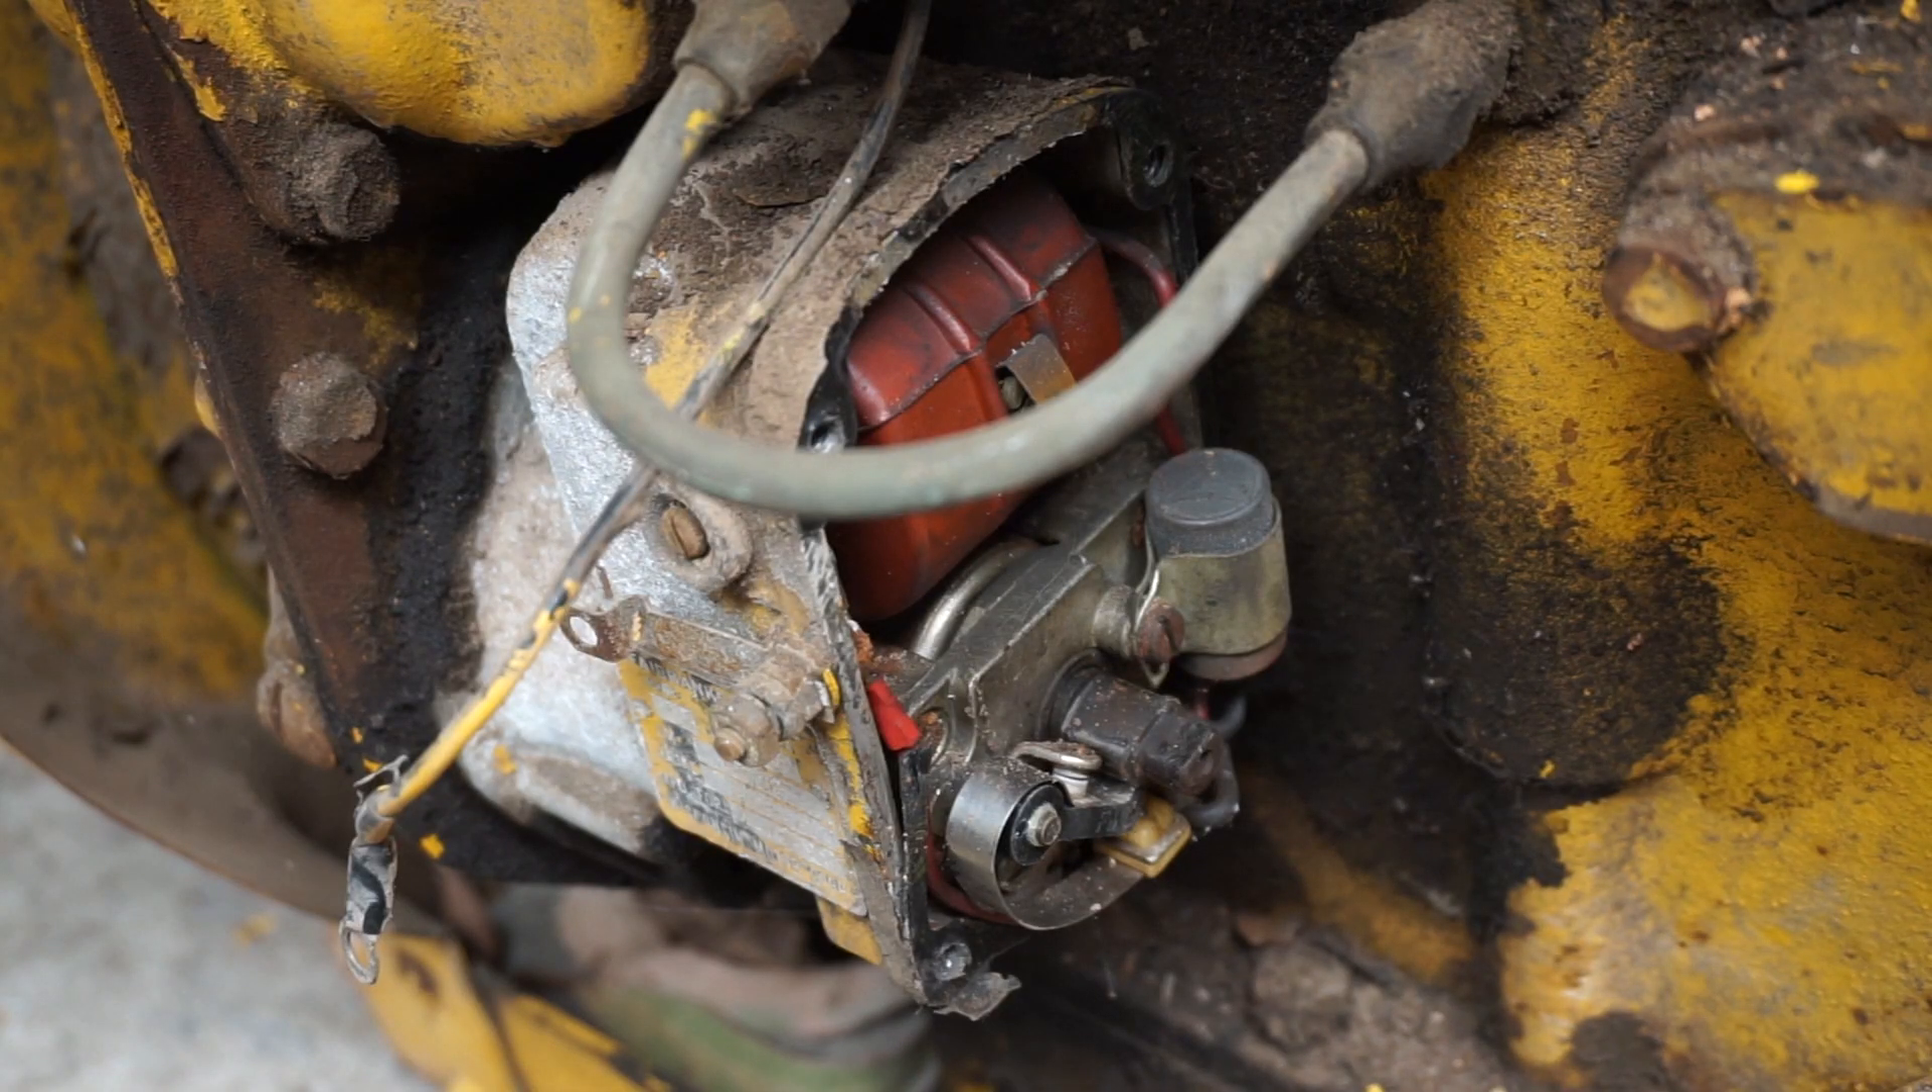All right so I've got the cover off the magneto.